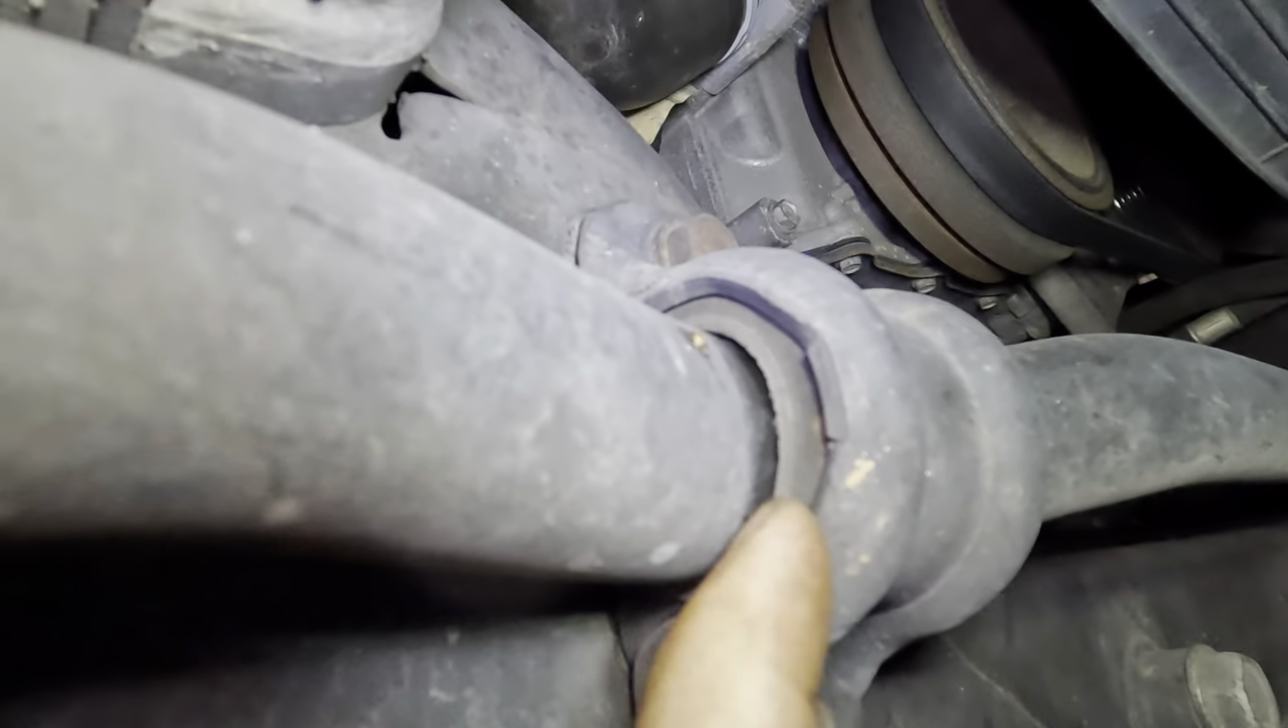Well here we got something that's uh that sway bar bushing's a little worn out see the gap in there that gap really shouldn't be there.